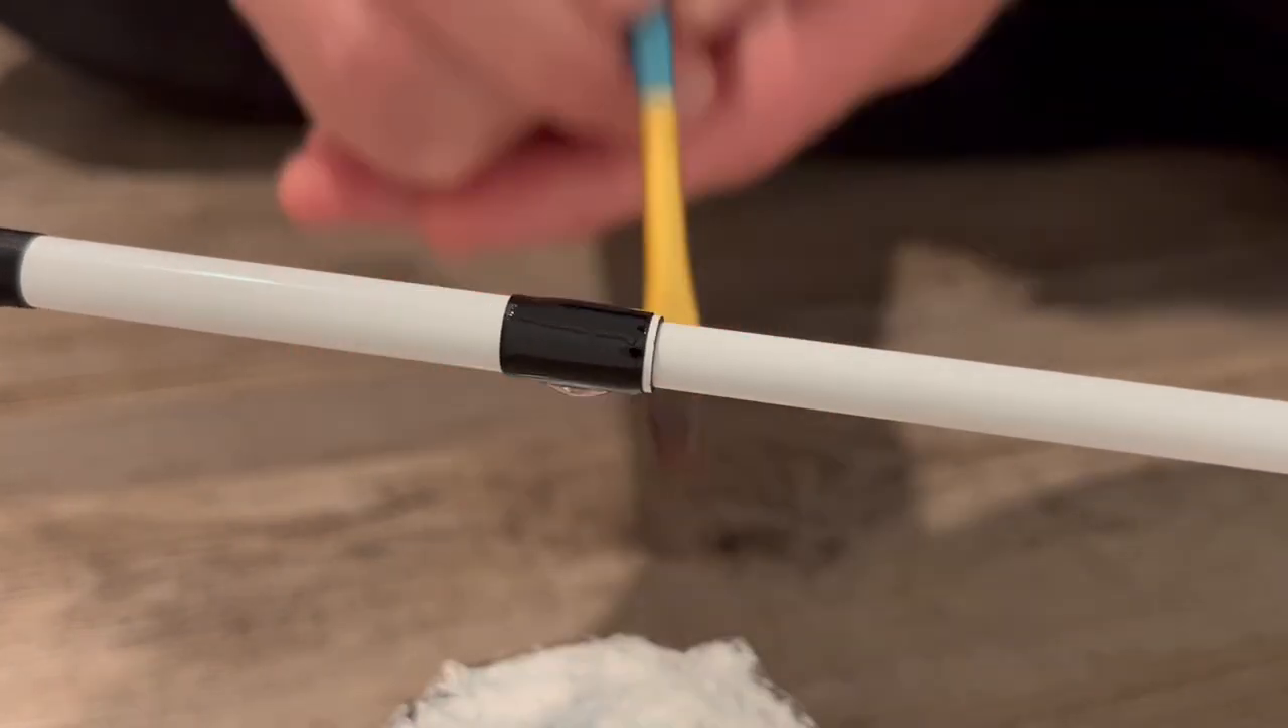And this is the rod wrapping I put over where the two pieces of the rod connect.